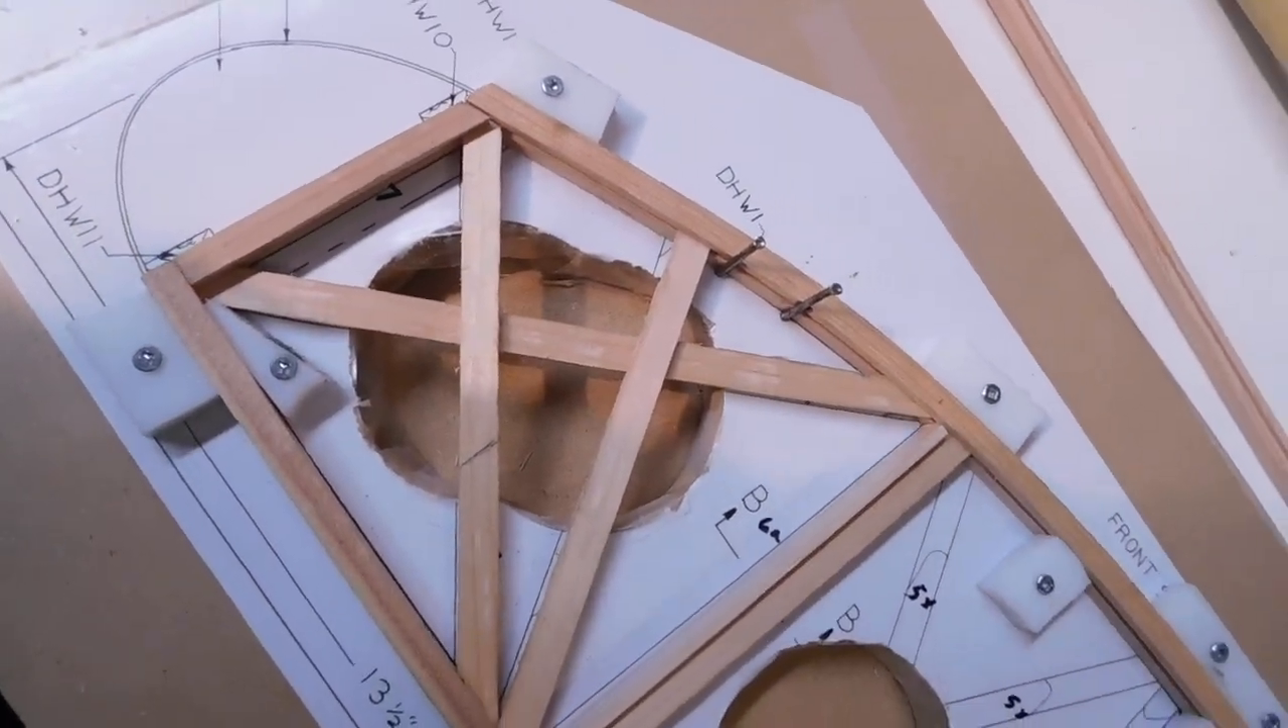The lattice all fits in there like it should.